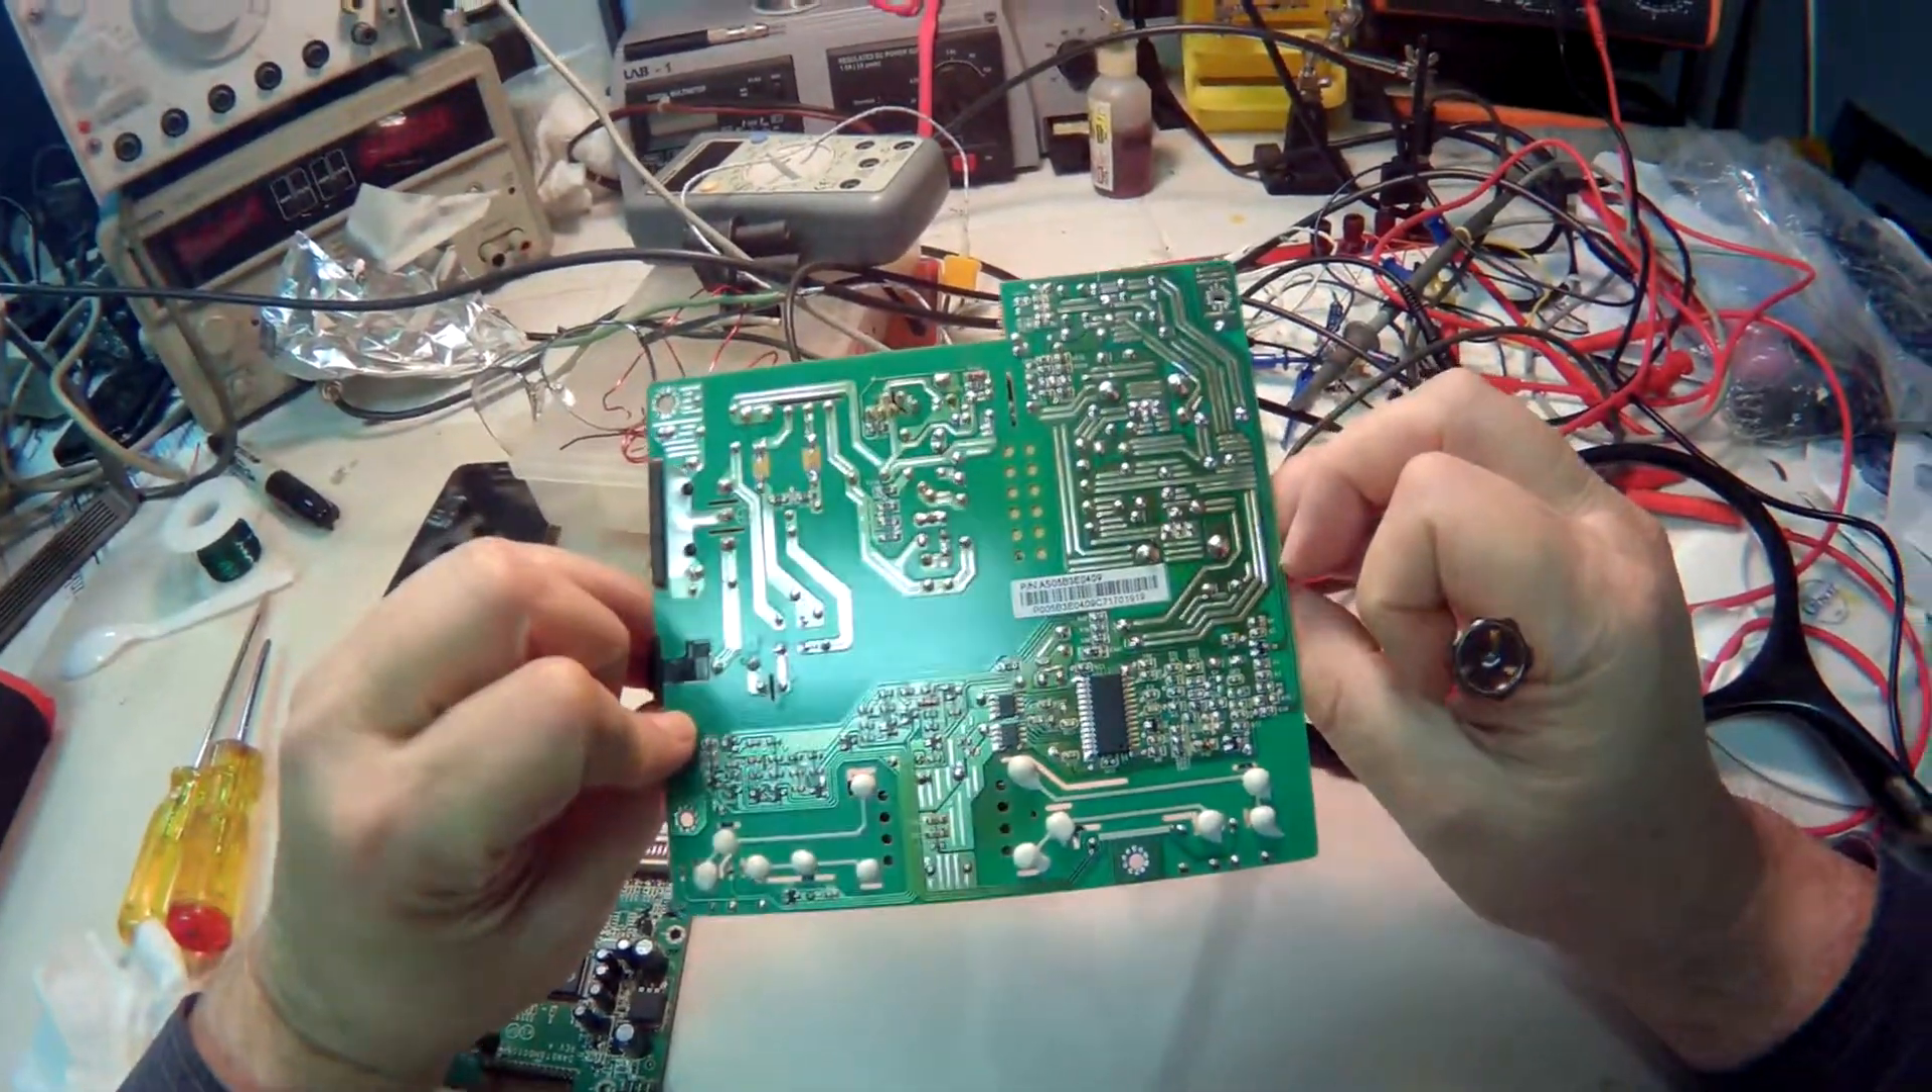And I've pulled out the power board.